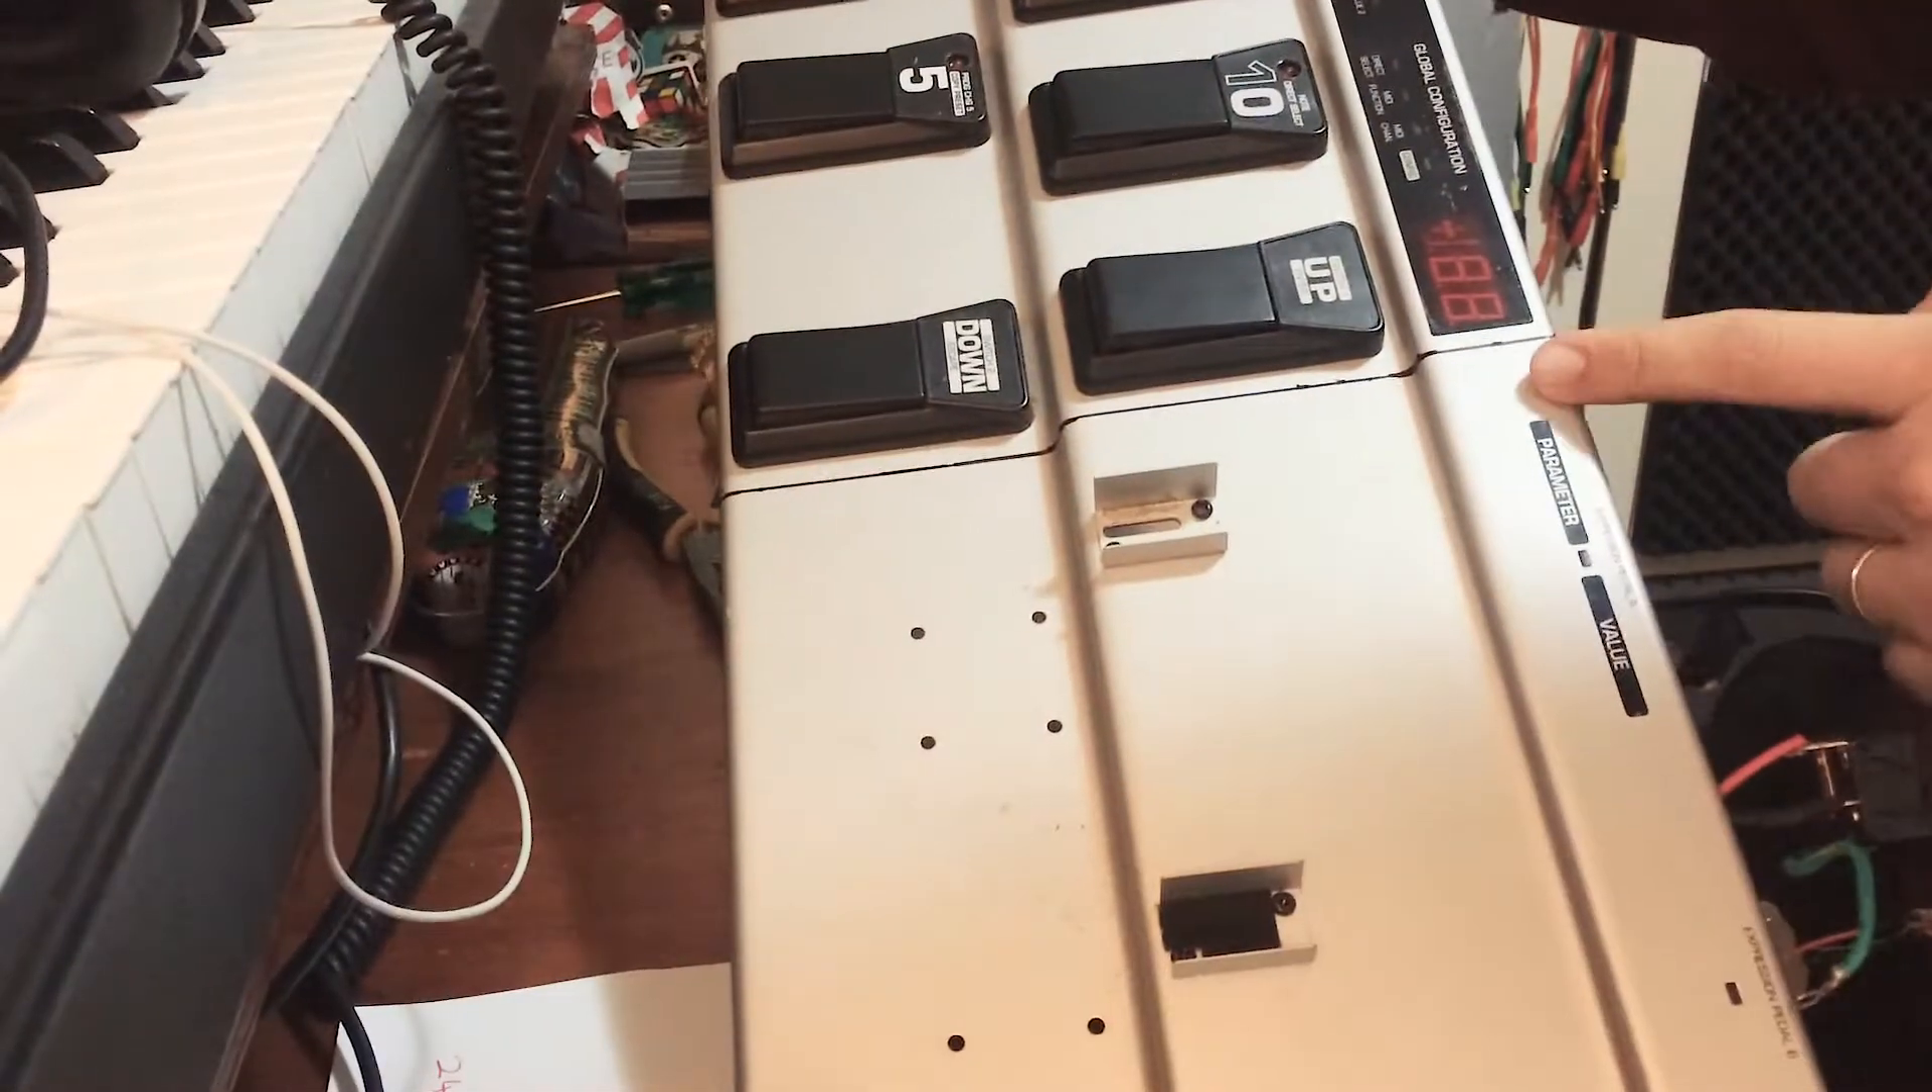If you flip it over, you can see there that I have taken off the expression pedals. They are gone.